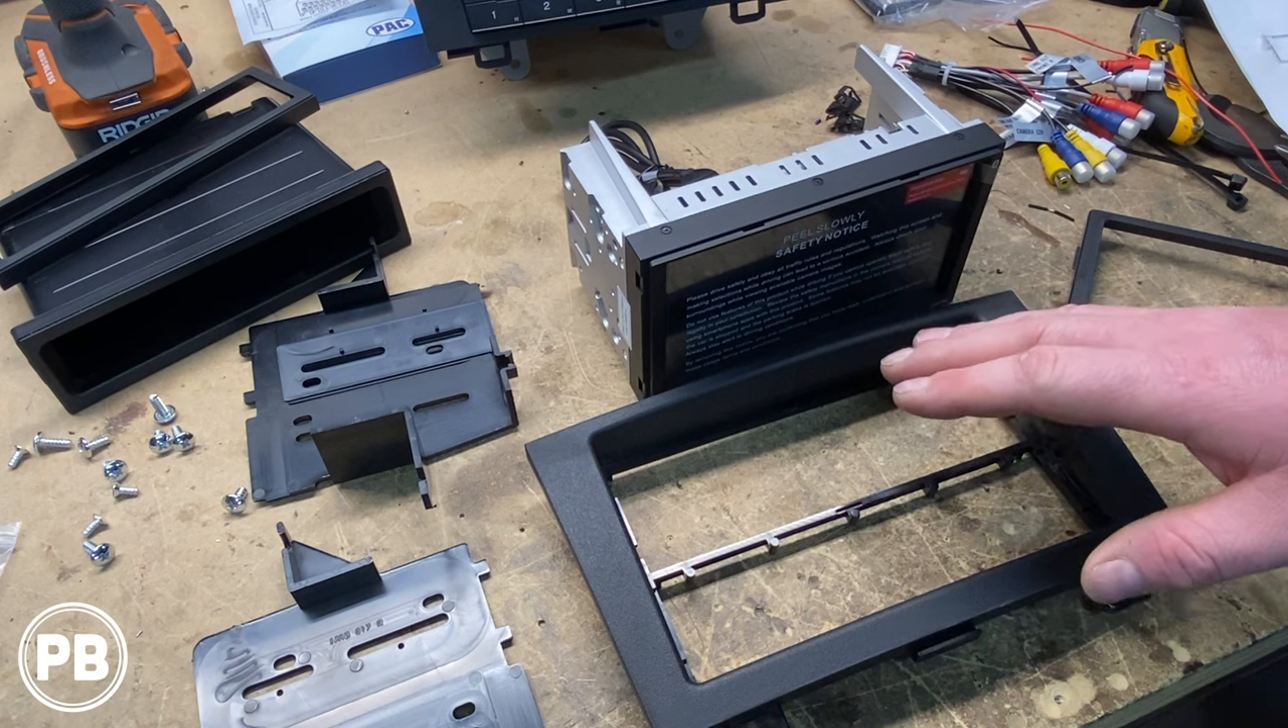Okay, so we have the dash kit all pulled apart here, the main bezel here.